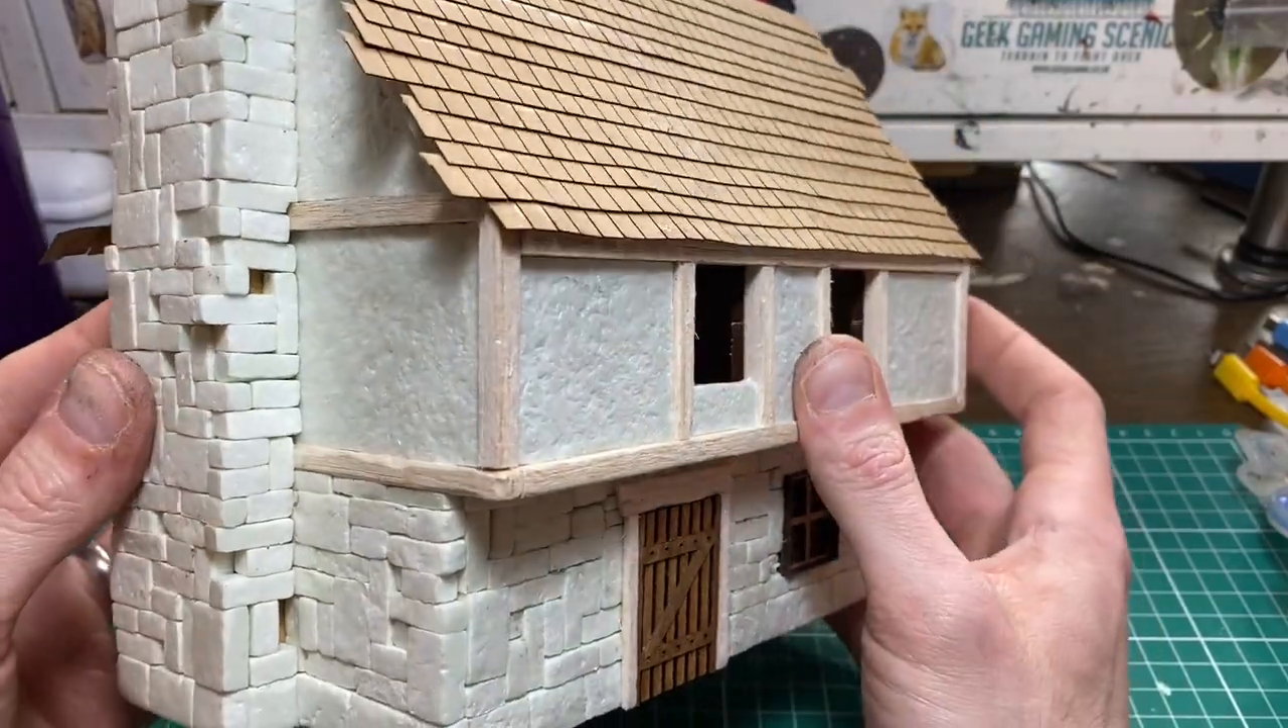Obviously i've got some windows still to fit but then we will come back and do a couple of minor corrections.